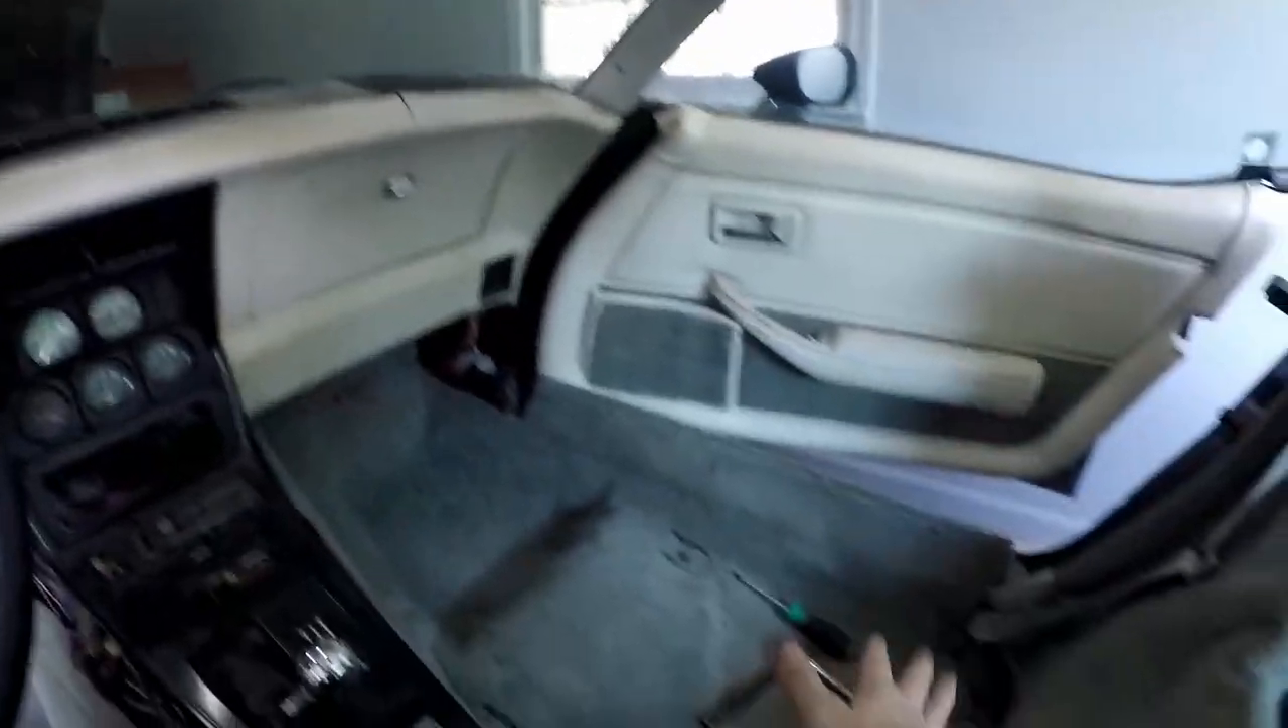As you see I already have the seats out. I'm working on pulling the carpet out.